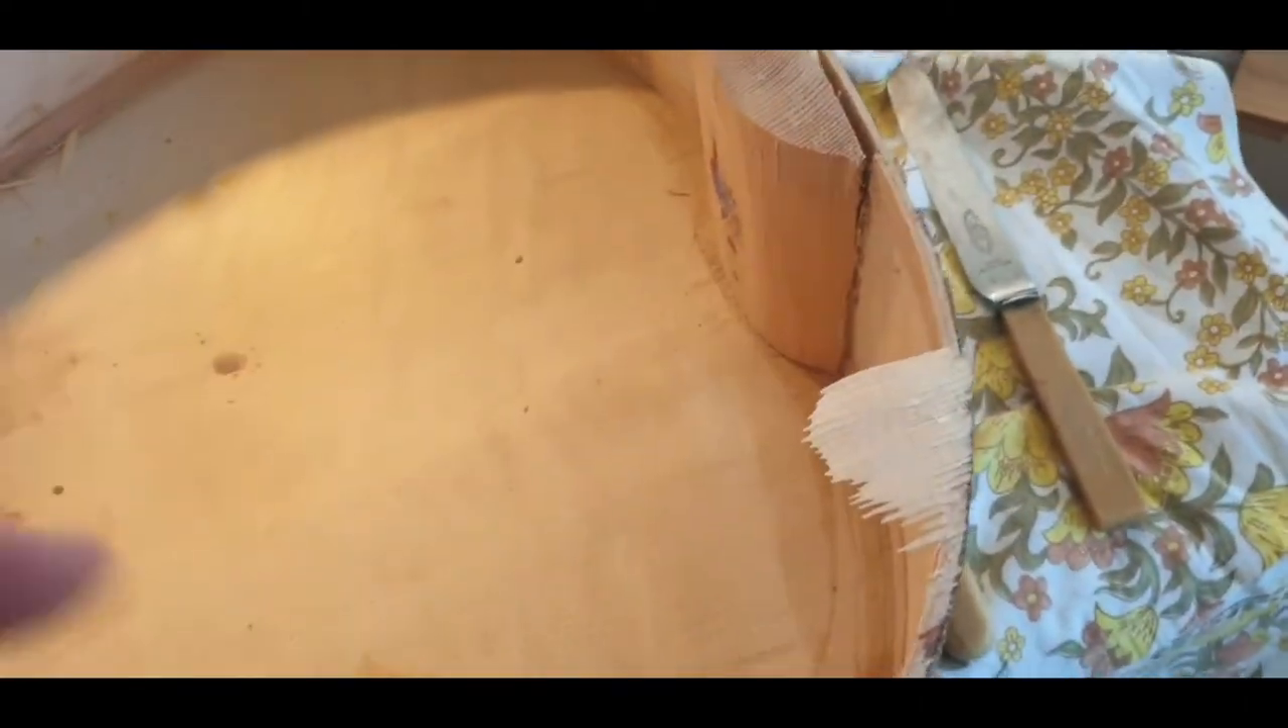We did have a piece left behind here so we'll have to lift that off and glue it back onto the top.